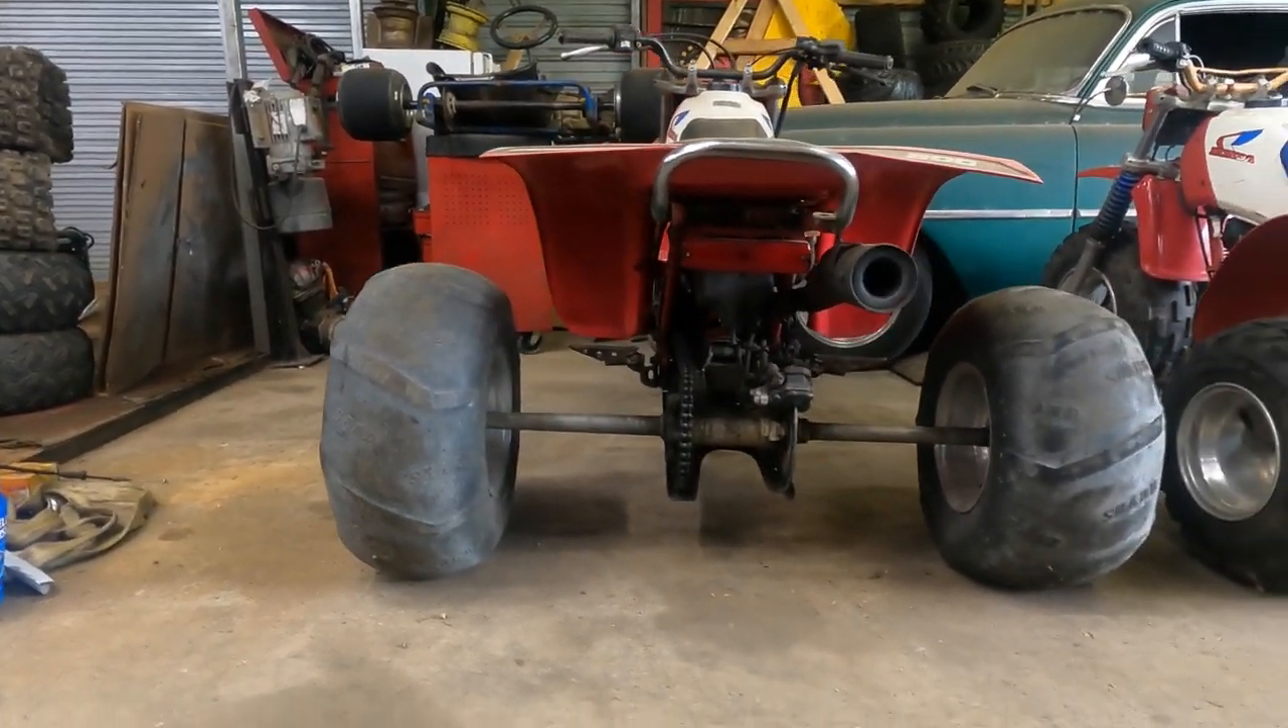If you look that tire is sticking all the way out past the fender.